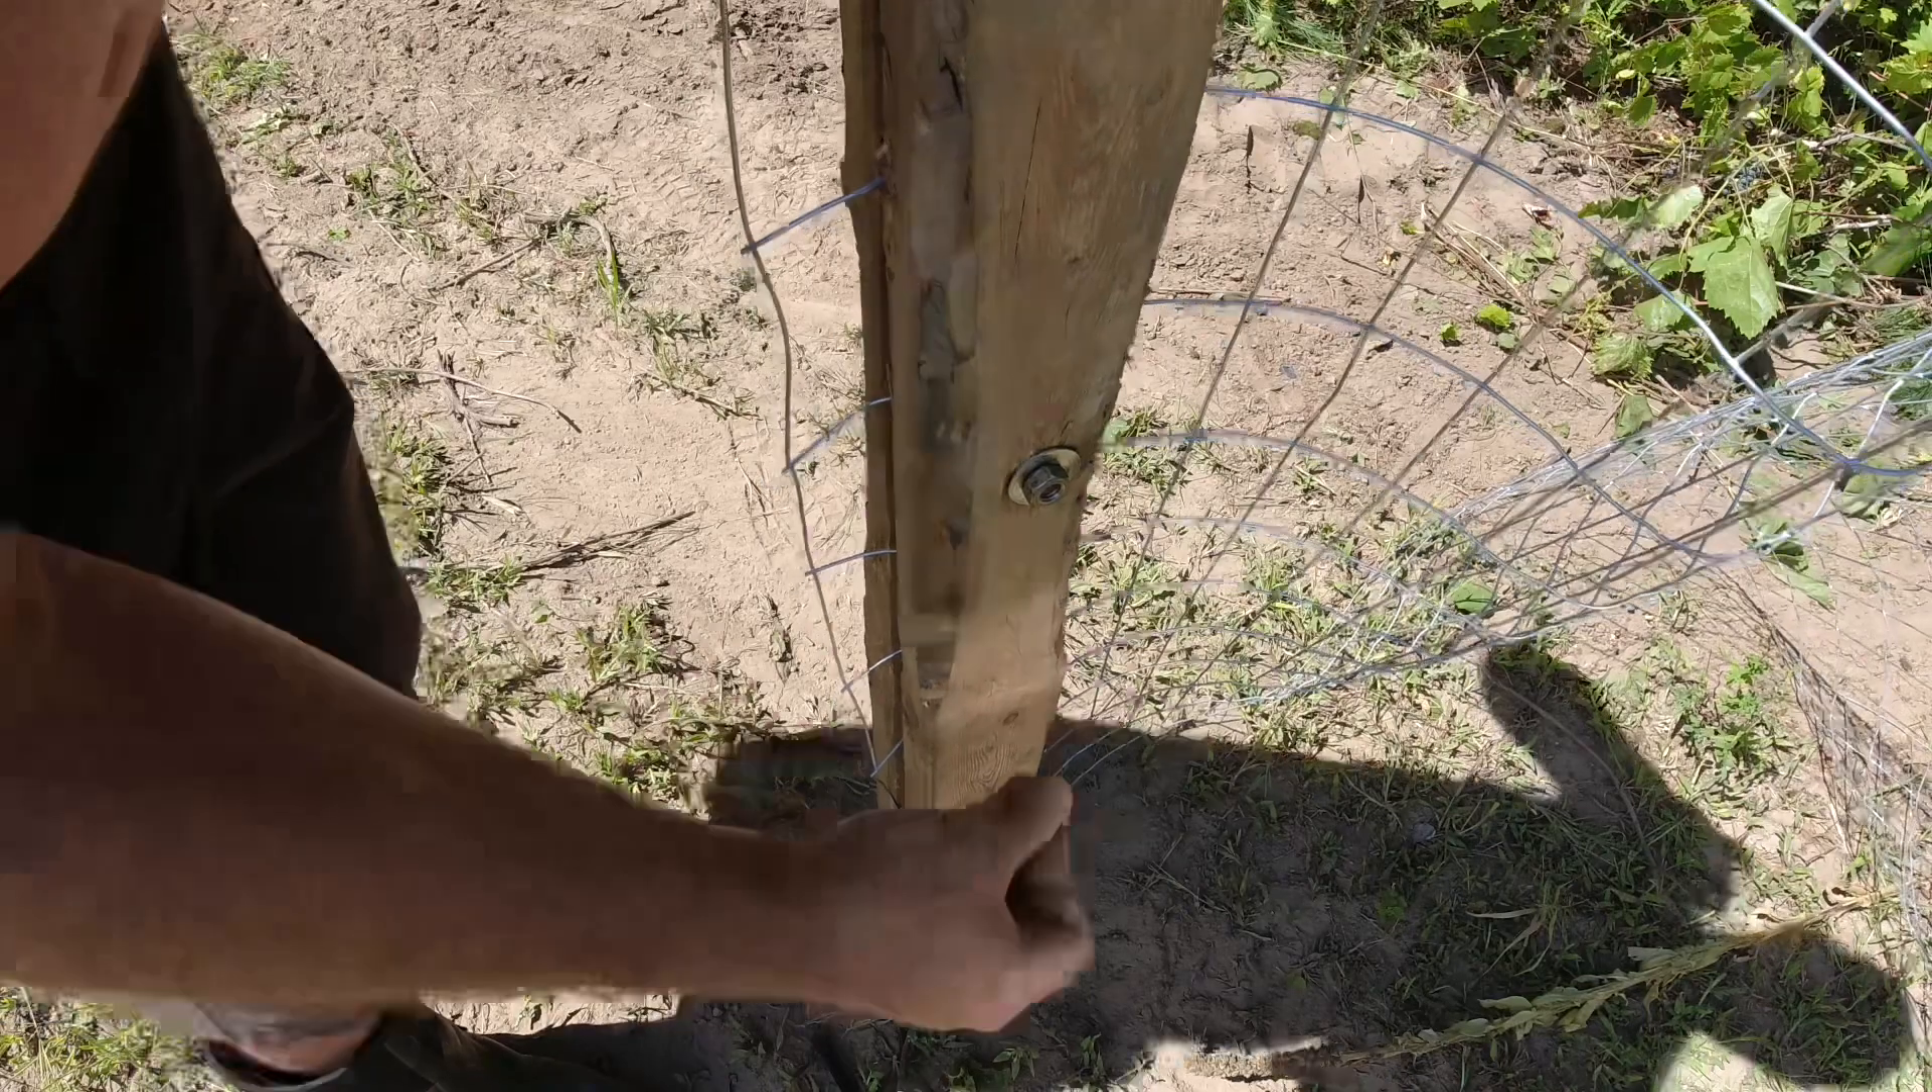On the back side of this board where the bolts go through I've just thrown in some washers and a nut.